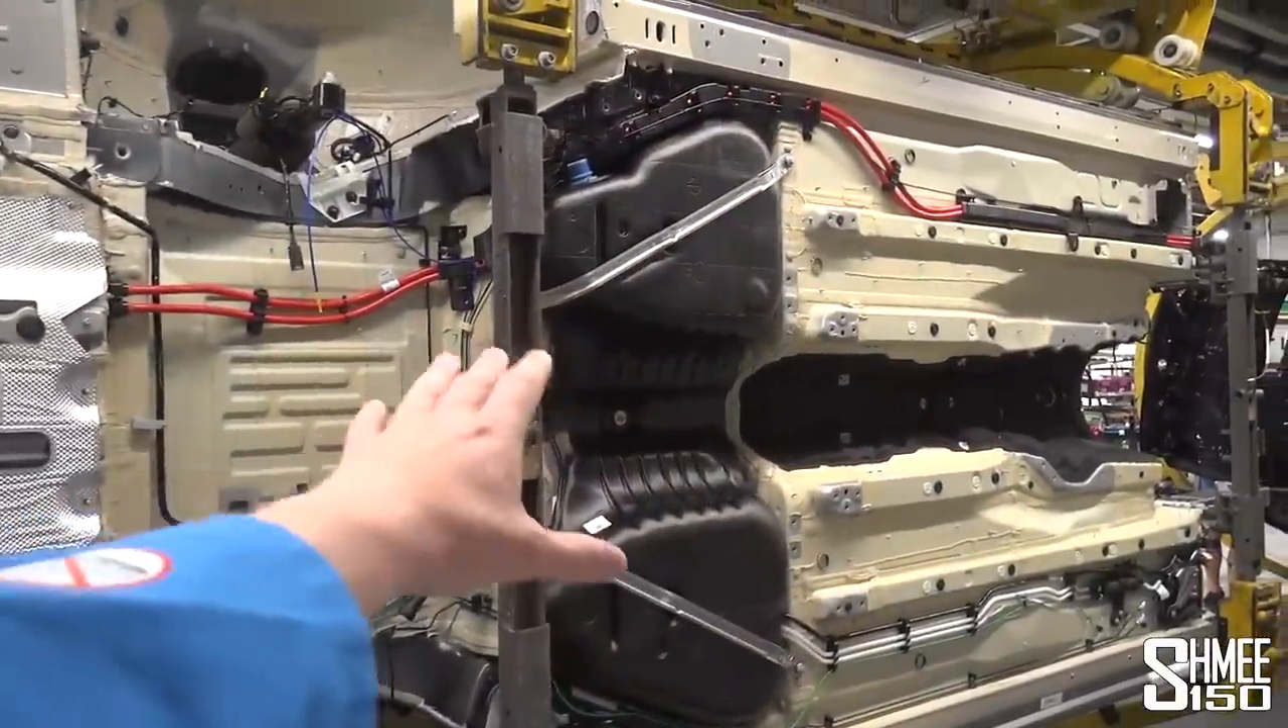On this car the fuel tanks have been installed but we also have the 530e so the hybrid car which has a different fuel tank installed just there.